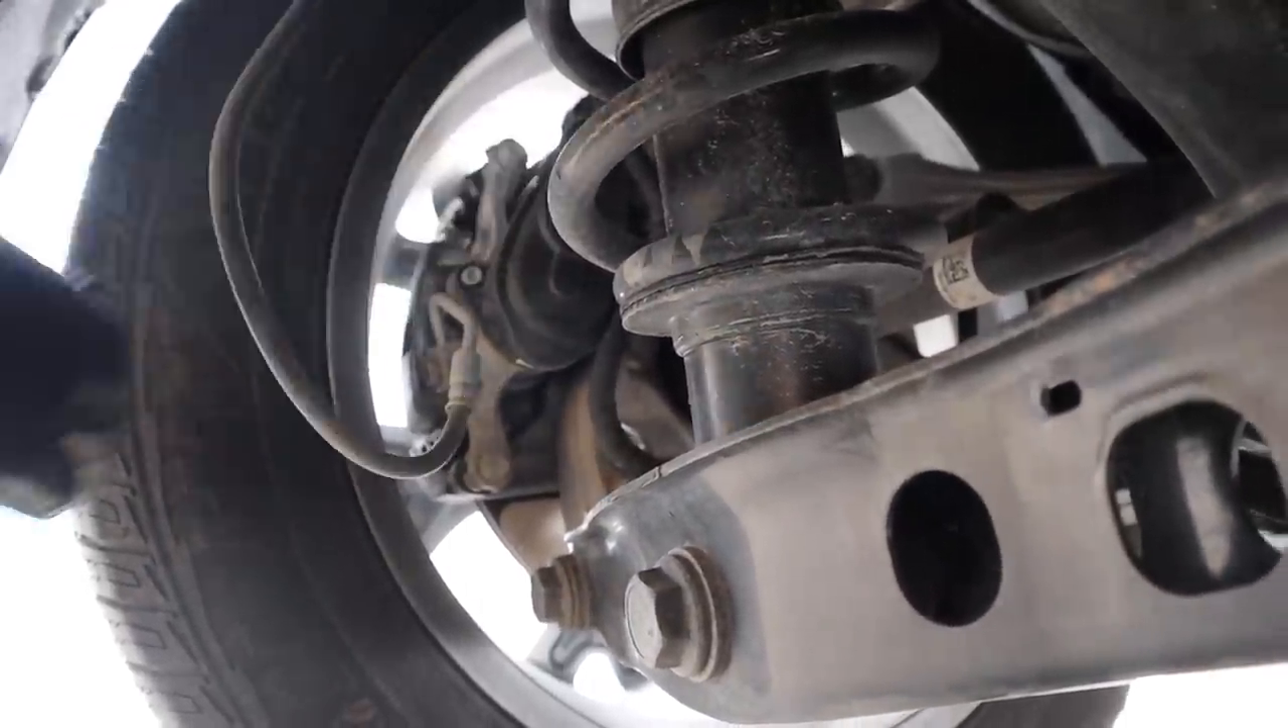I don't like how this brake line is so loose and can easily touch the wheel.